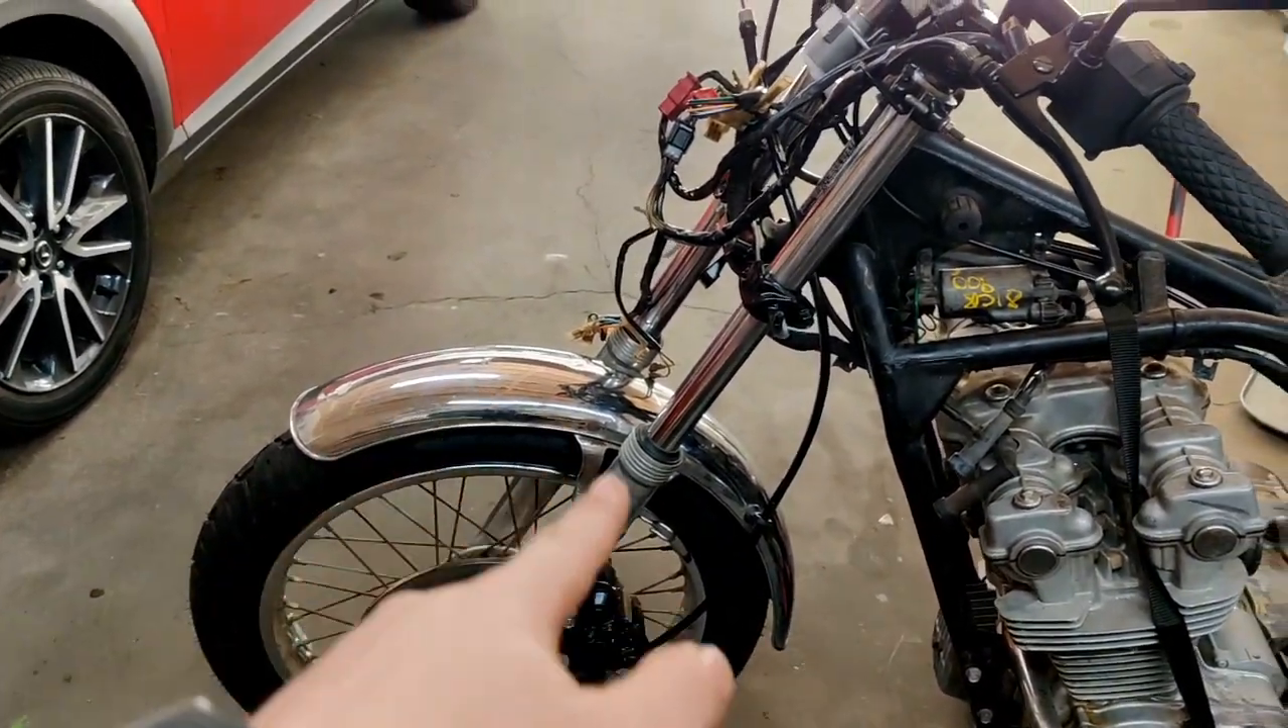As you can see on the front i've already reattached the front fender.